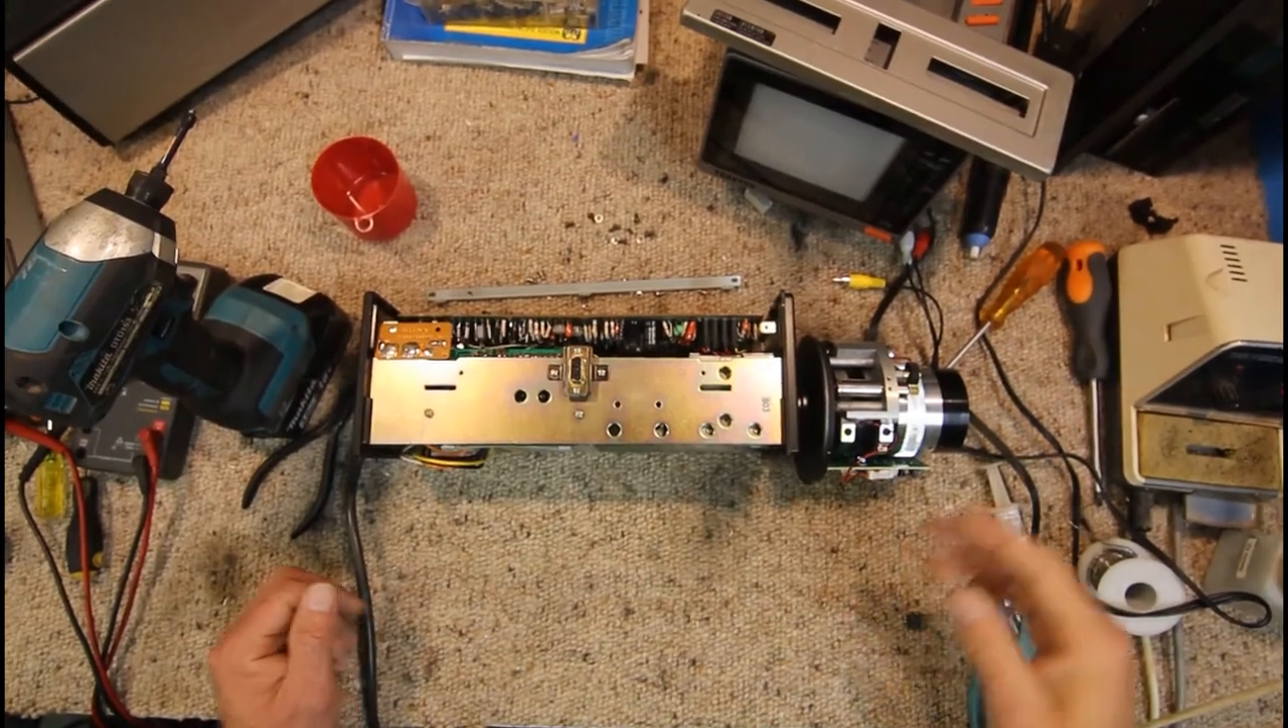Okay i've taken the covers off the camera here so we're gonna have a look inside of the camera.